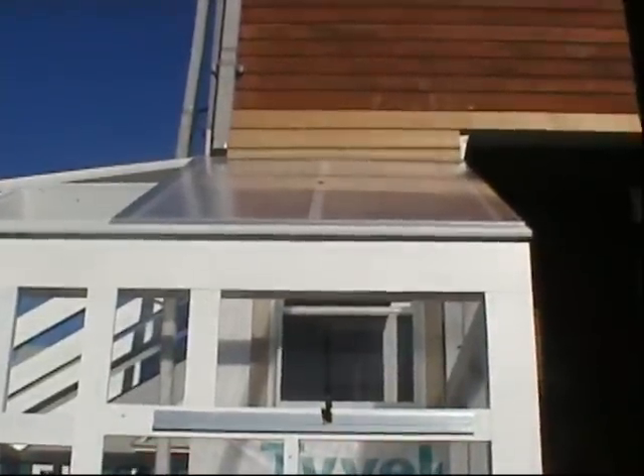I've started to install some of the polycarbonate panels.